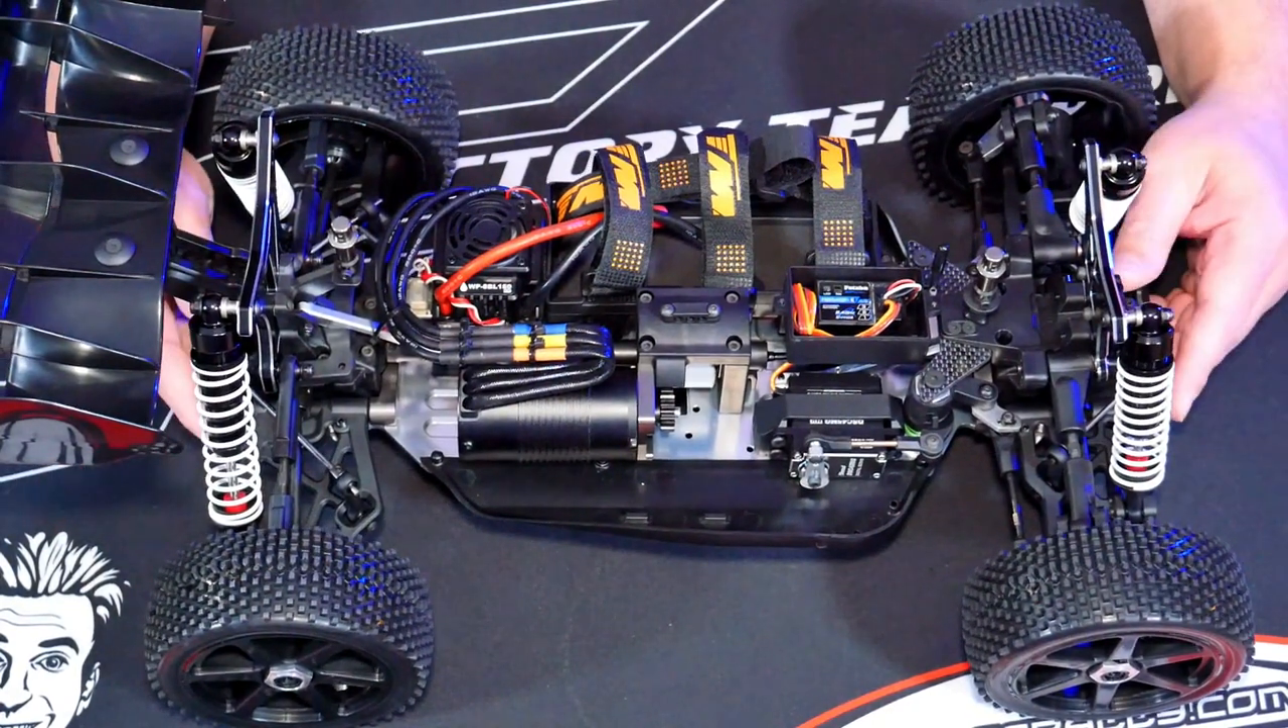All right, and just like that, we are pretty much done, with the exception of me putting the receiver box cover on.